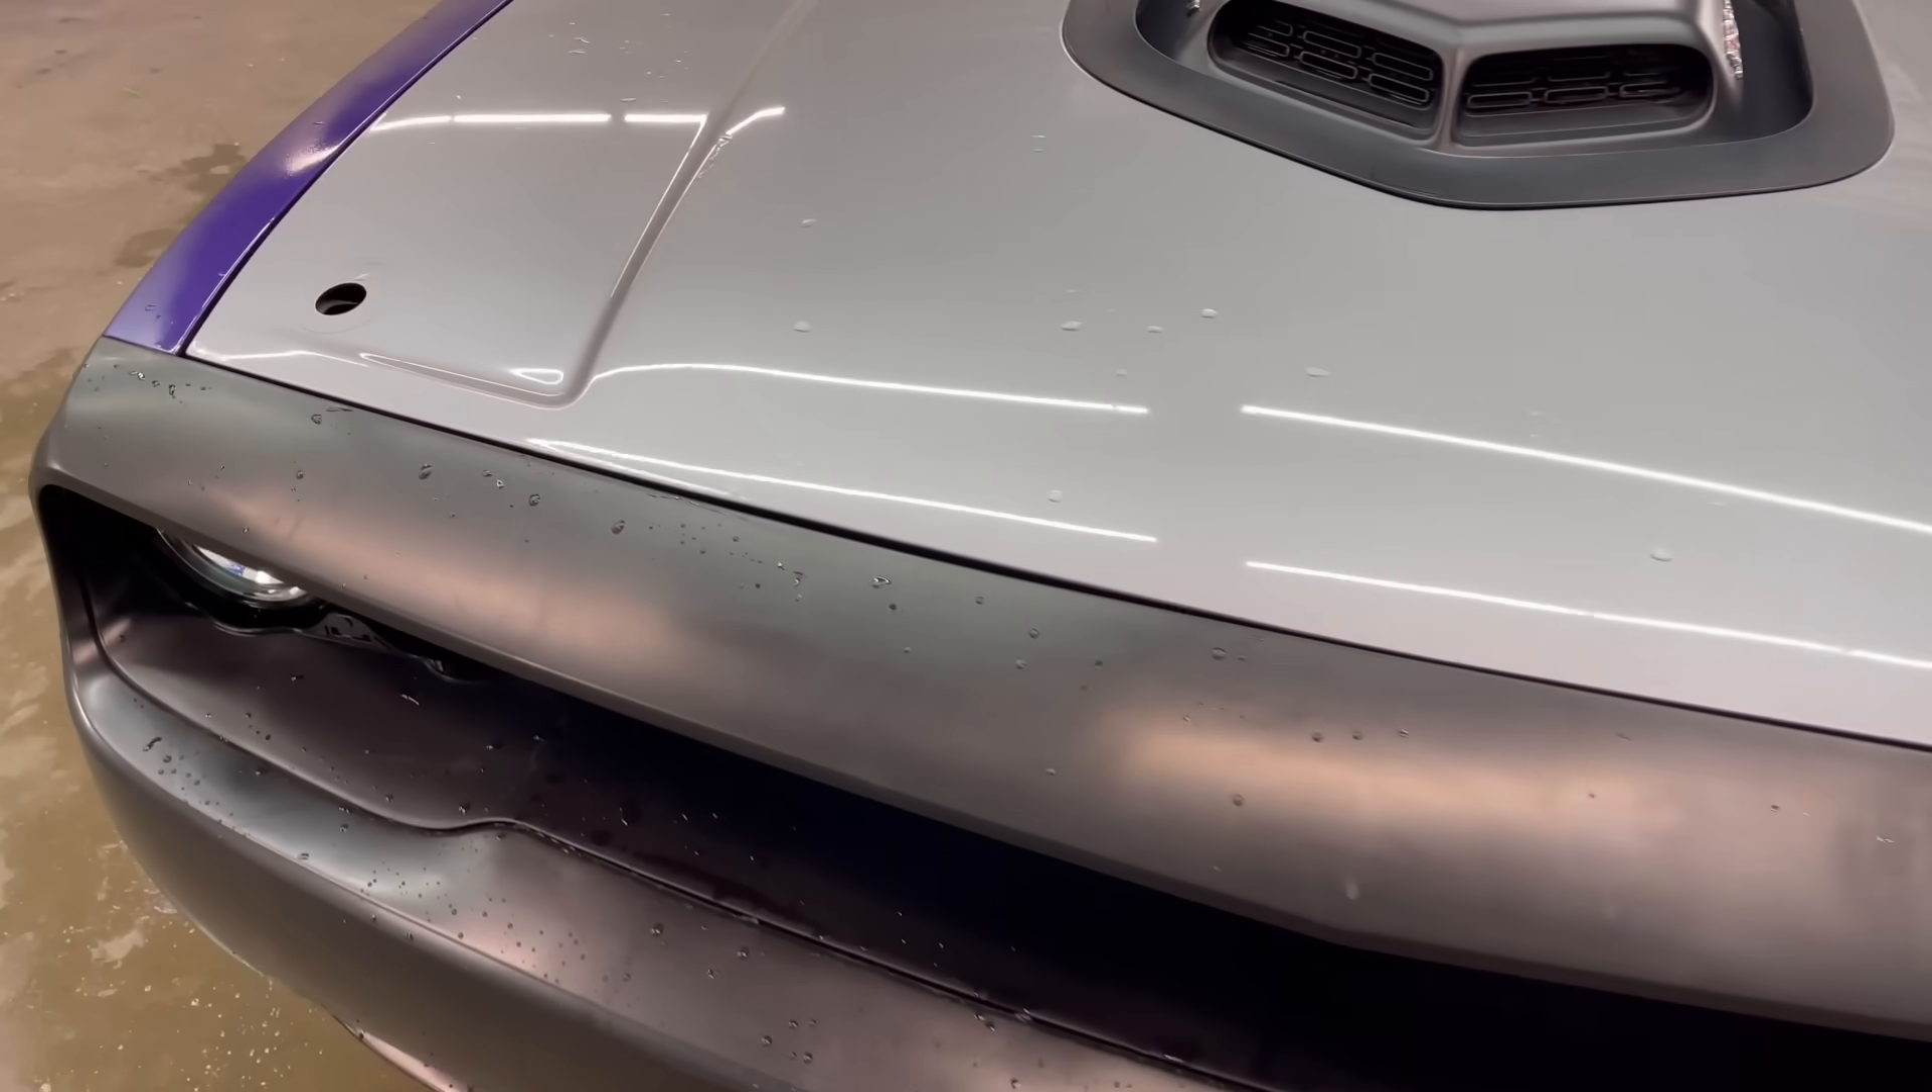But man, look at that right there. That is a perfect bumper gap.